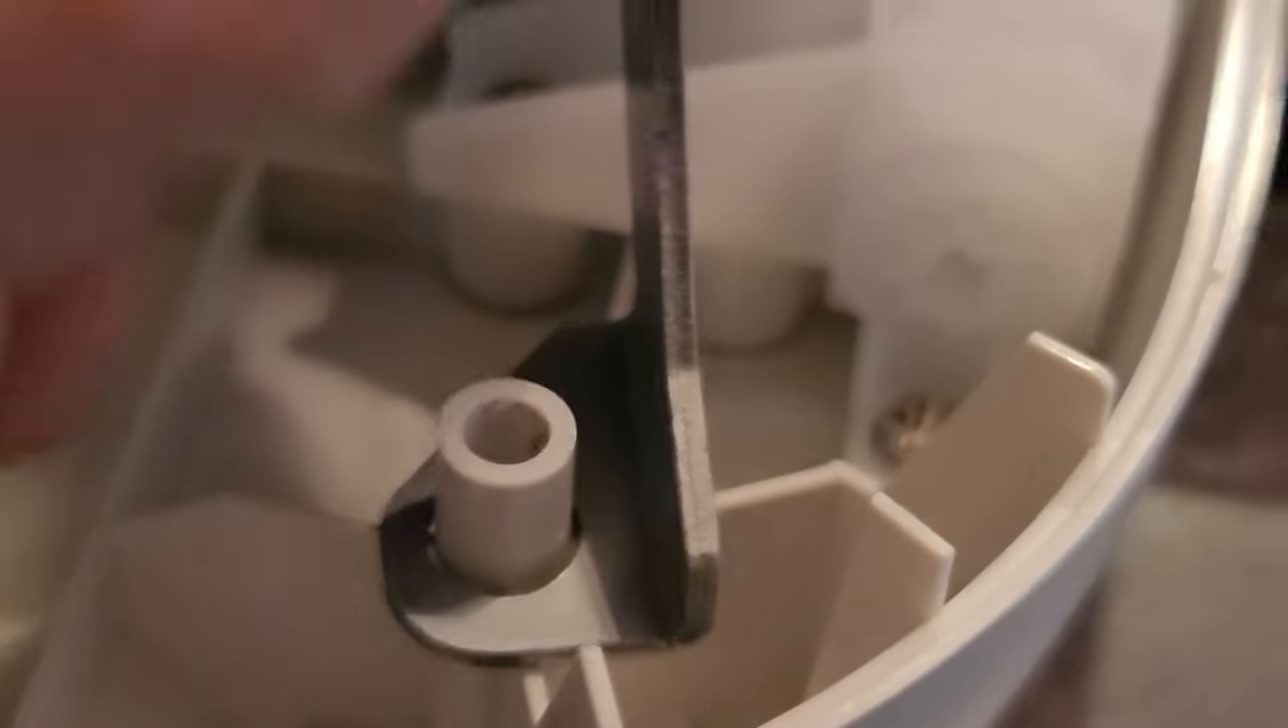The foot just slid over that piece of plastic right there.